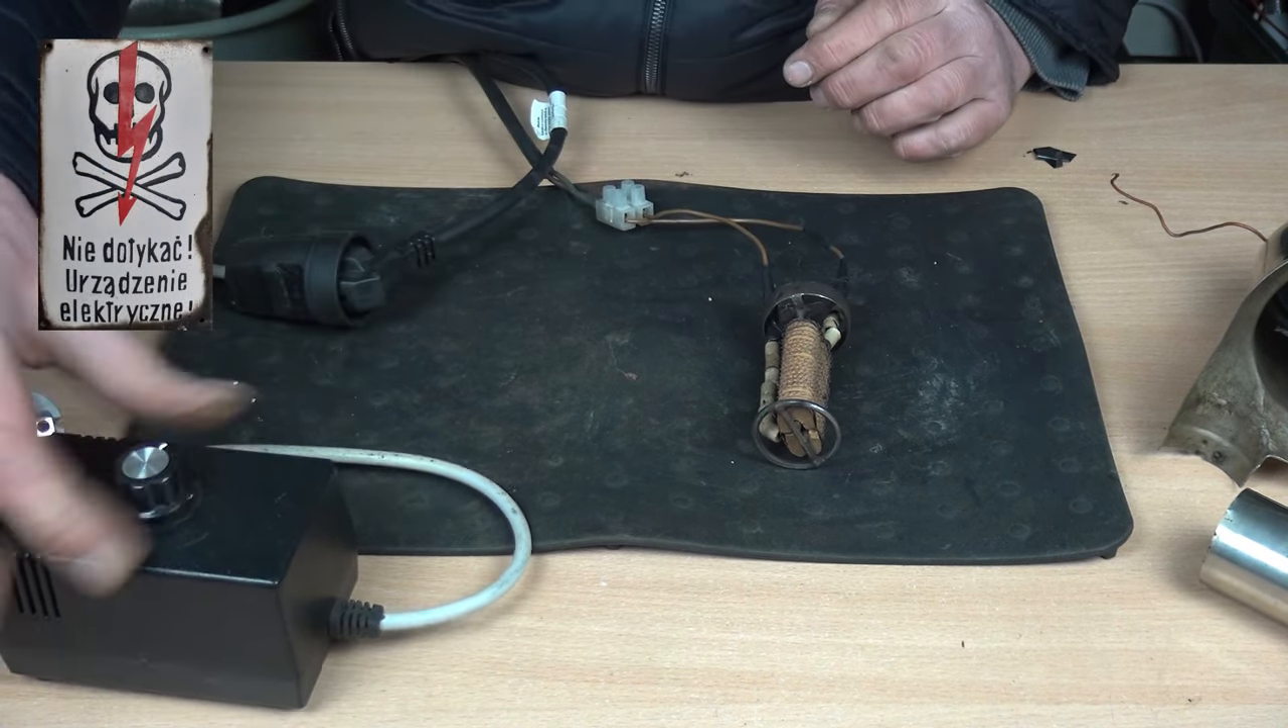Tutaj nagrzewnicę mam już podłączoną do tymczasowego przewodu zasilającego.